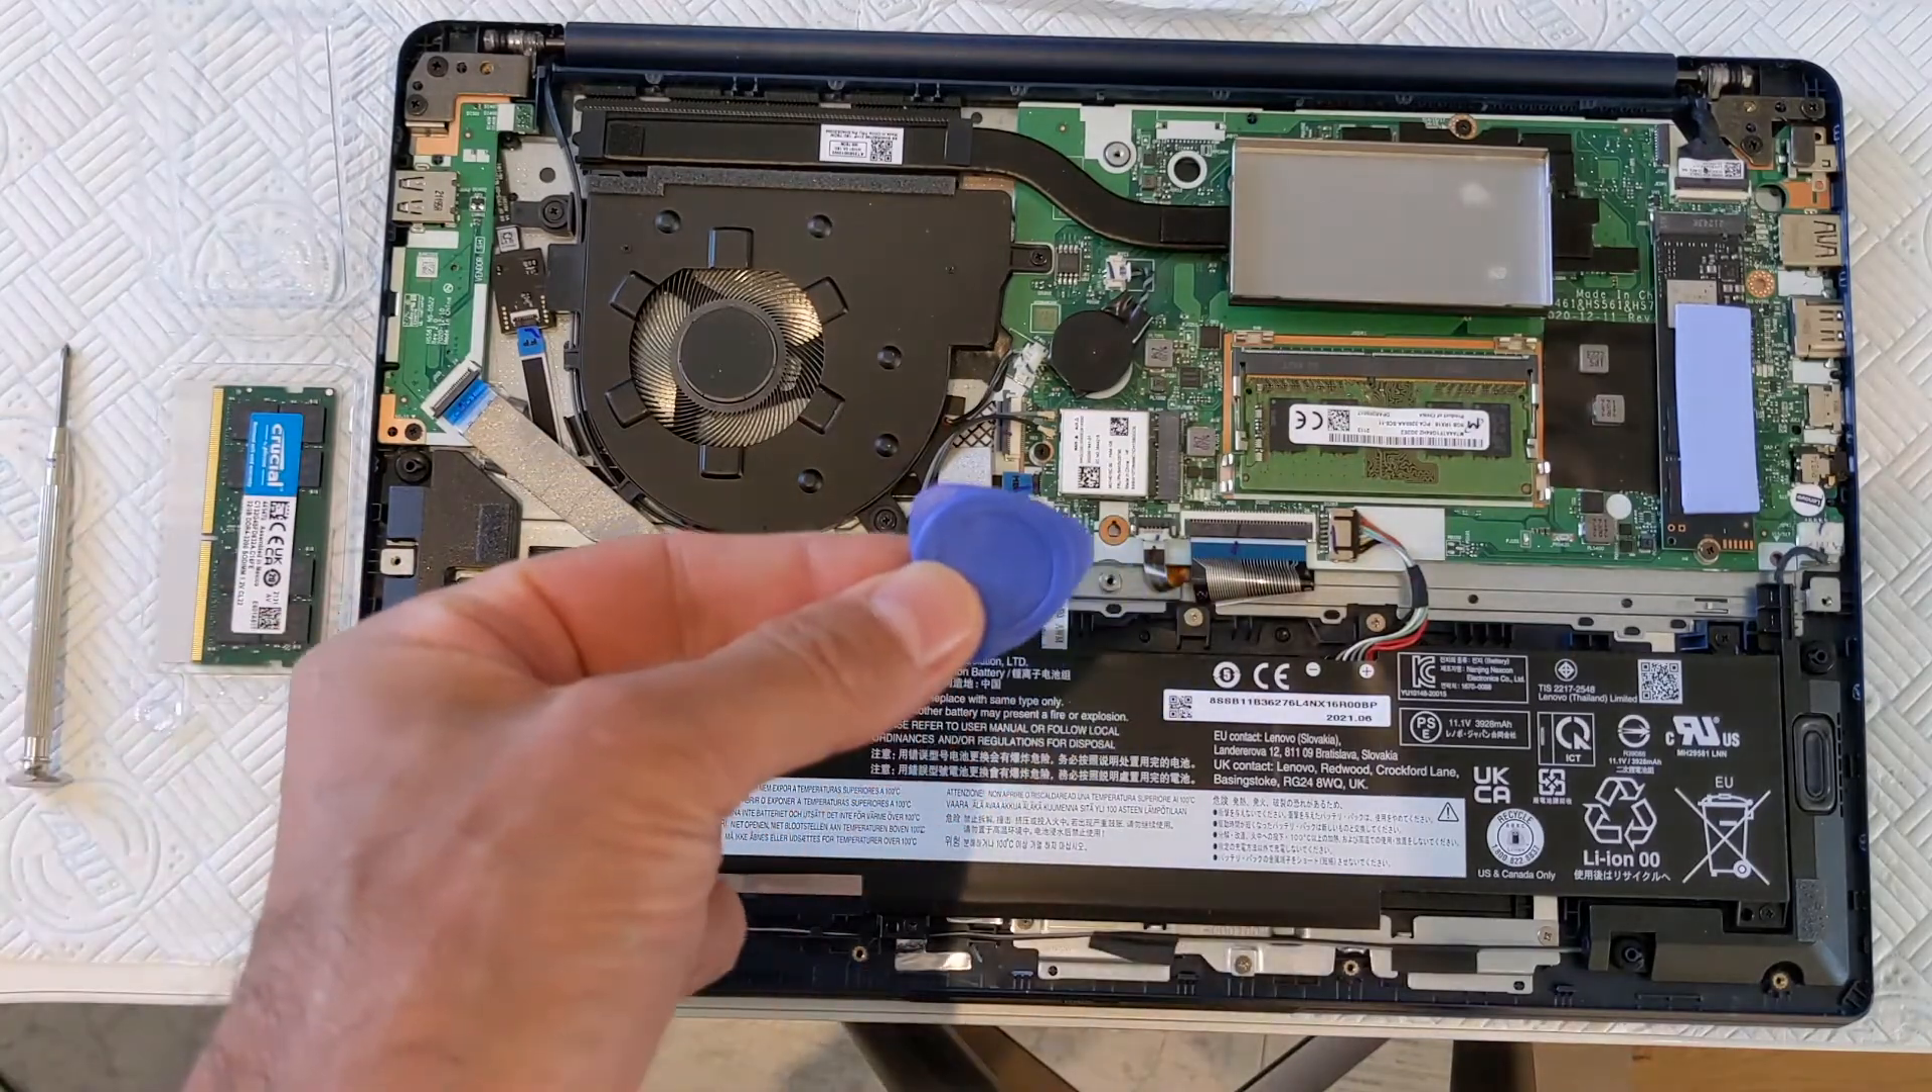This is the 2021 AMD CPU-powered Lenovo IdeaPad 3. So I've removed the 10 screws that hold the back on, and then using a plastic tool, I've removed the plastic back cover.